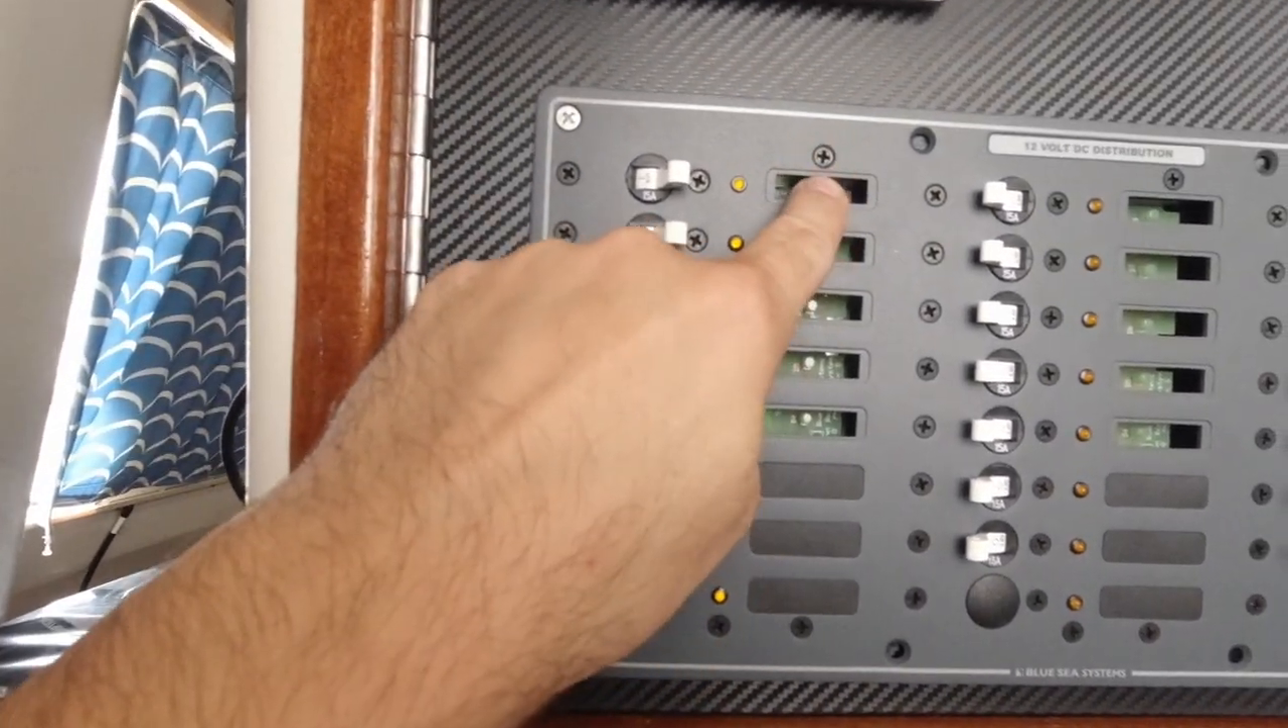We still have to get all of these labels in here but we're going to have to custom order a lot of them because they don't make them for catamarans apparently.